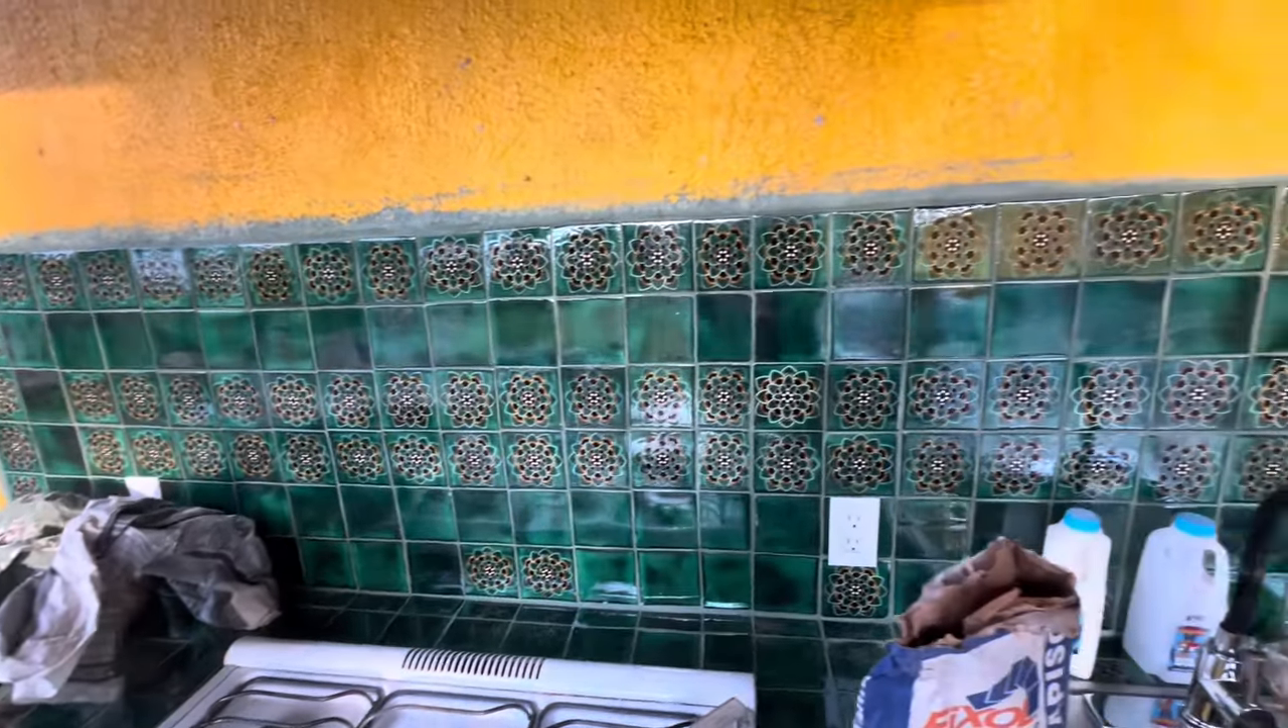Got the backboard all done.